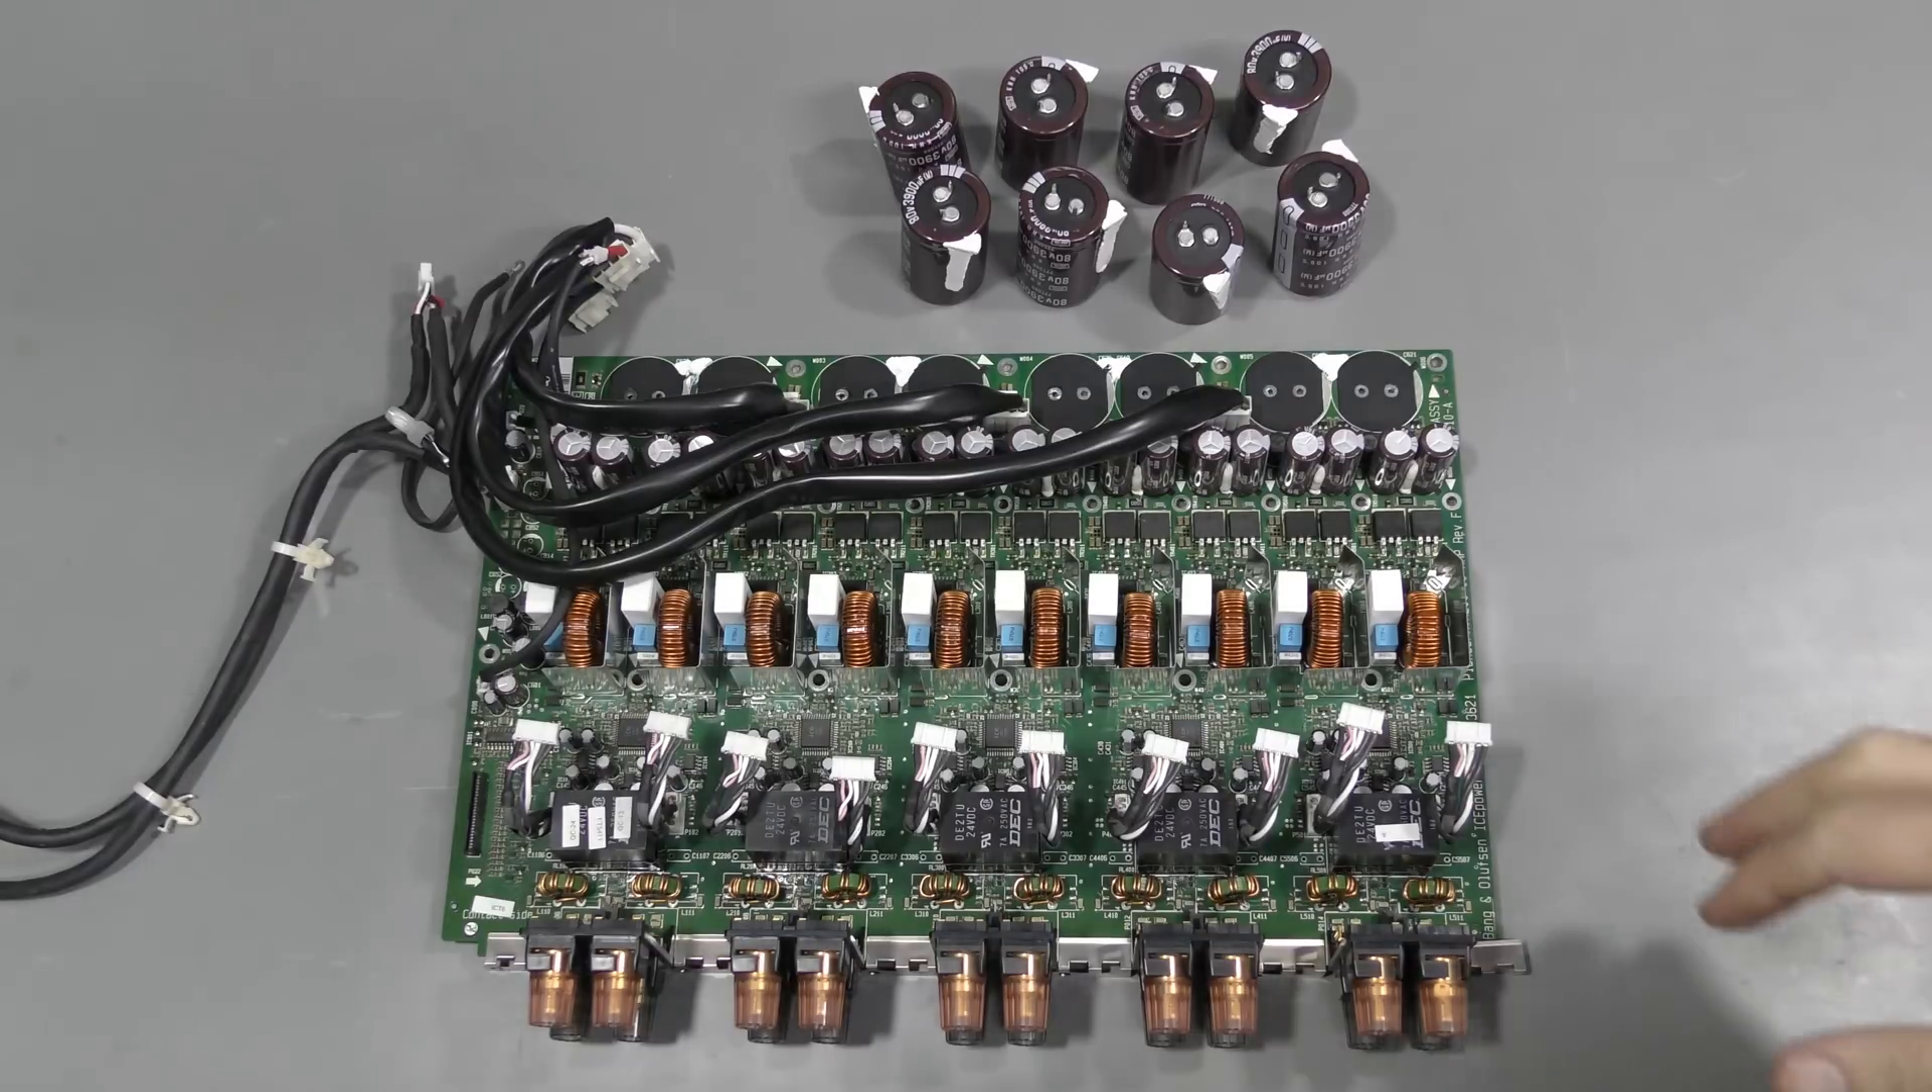And here is the power amp board. And I already removed these bulged capacitors.